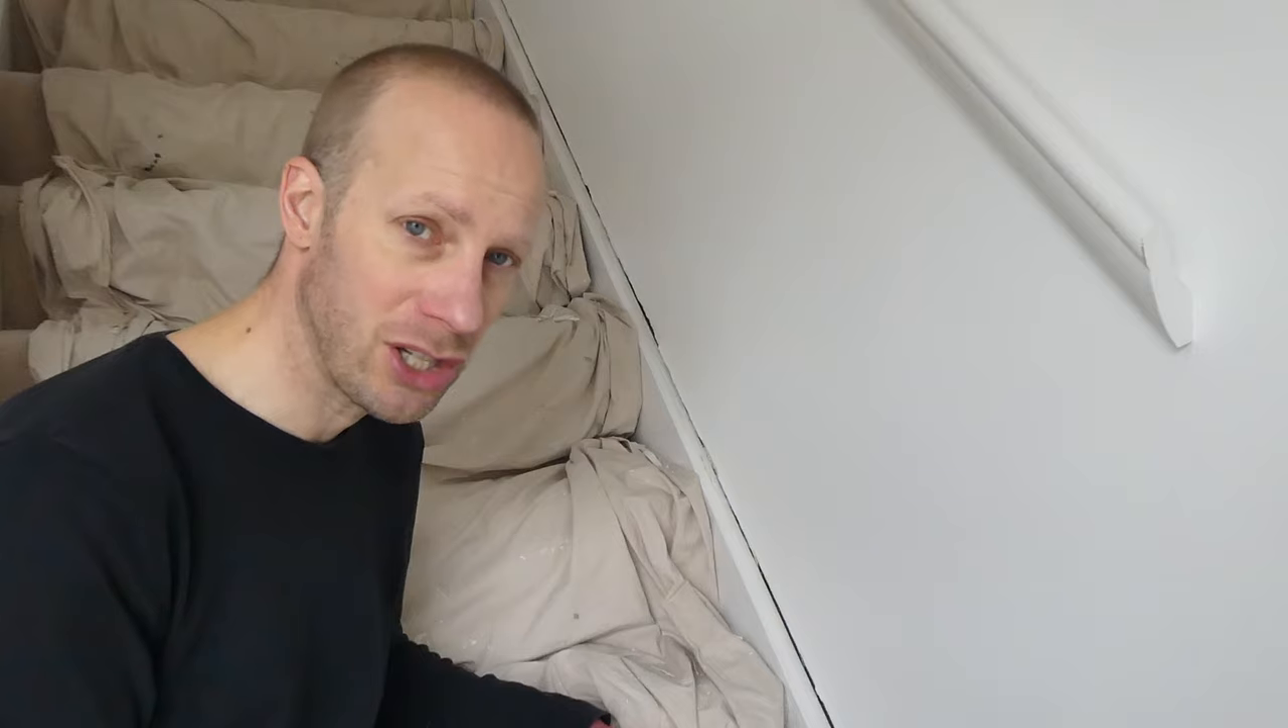Now, what you can see here is that the plasterboard has basically been fixed above the stair skirting, with a rather large gap, which obviously they thought would be a good idea, stick a load of cork in.